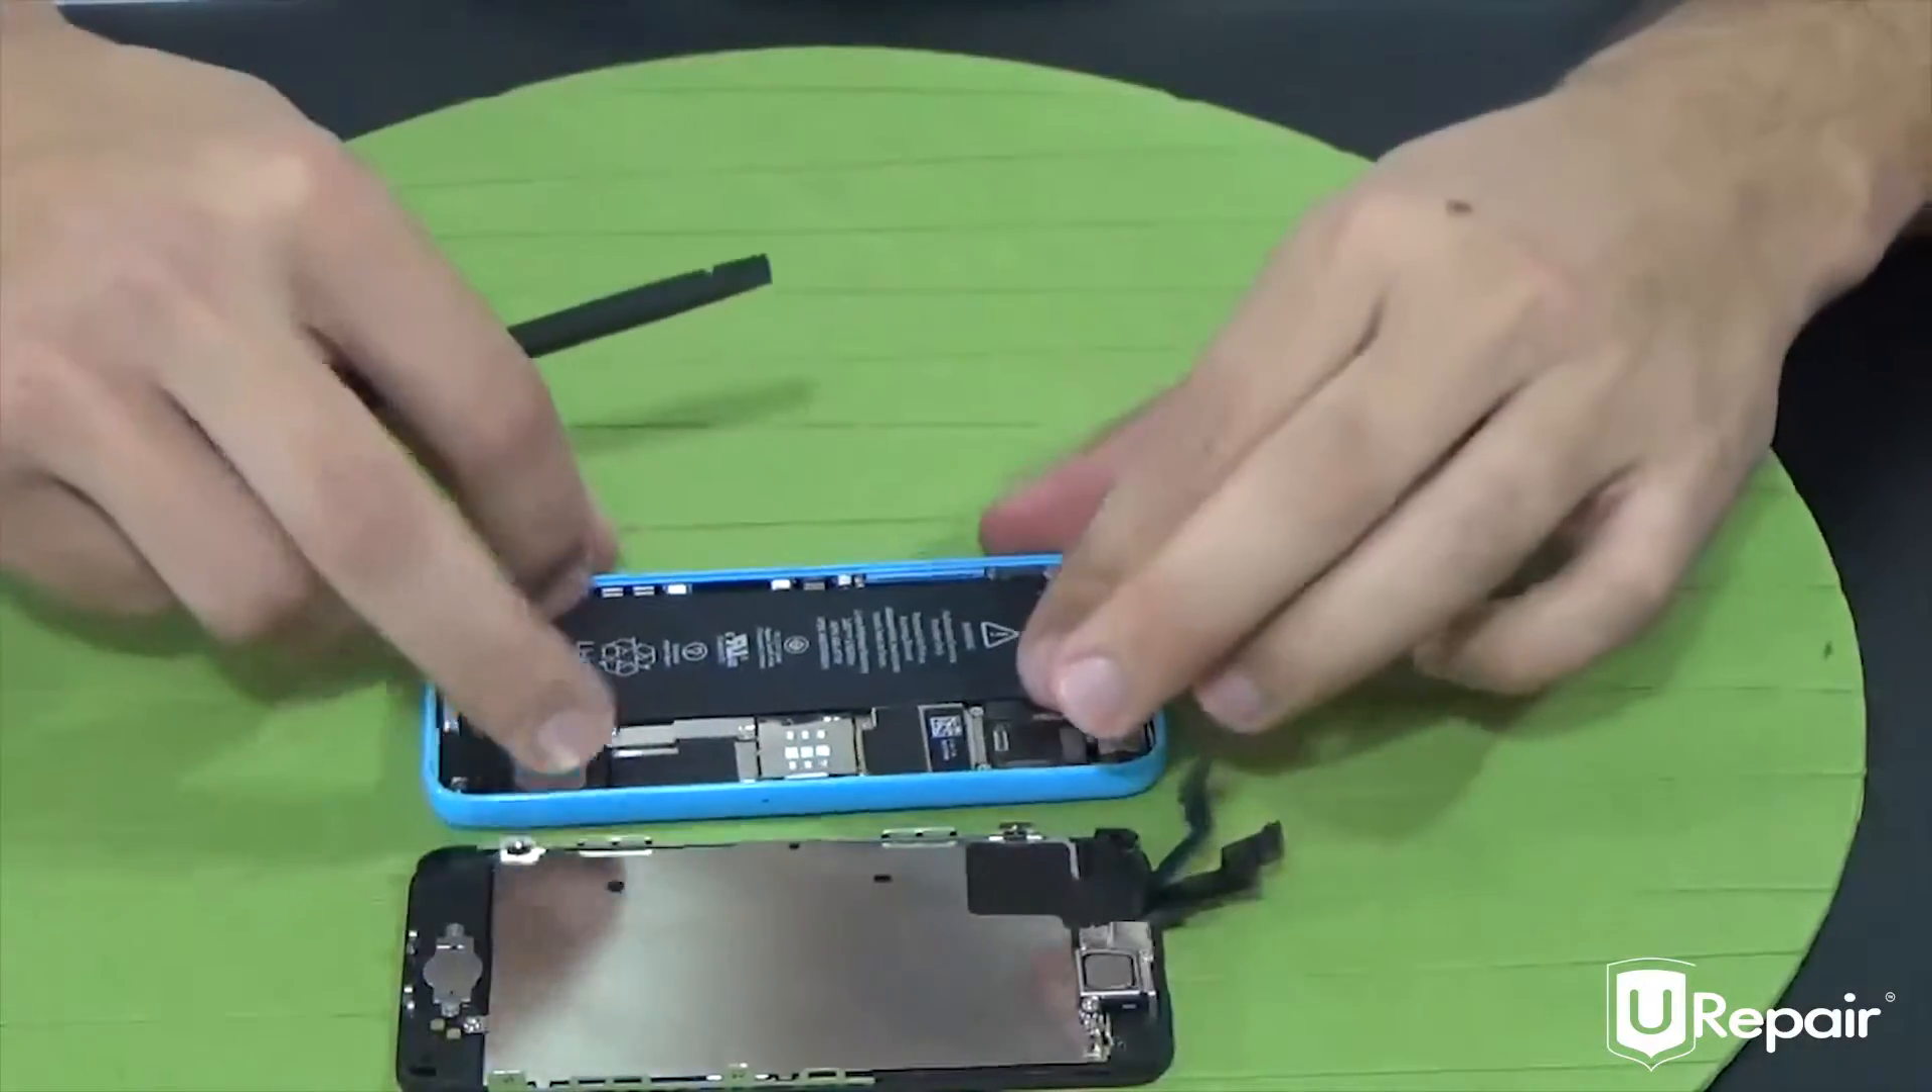And we have successfully opened the iPhone 5C.